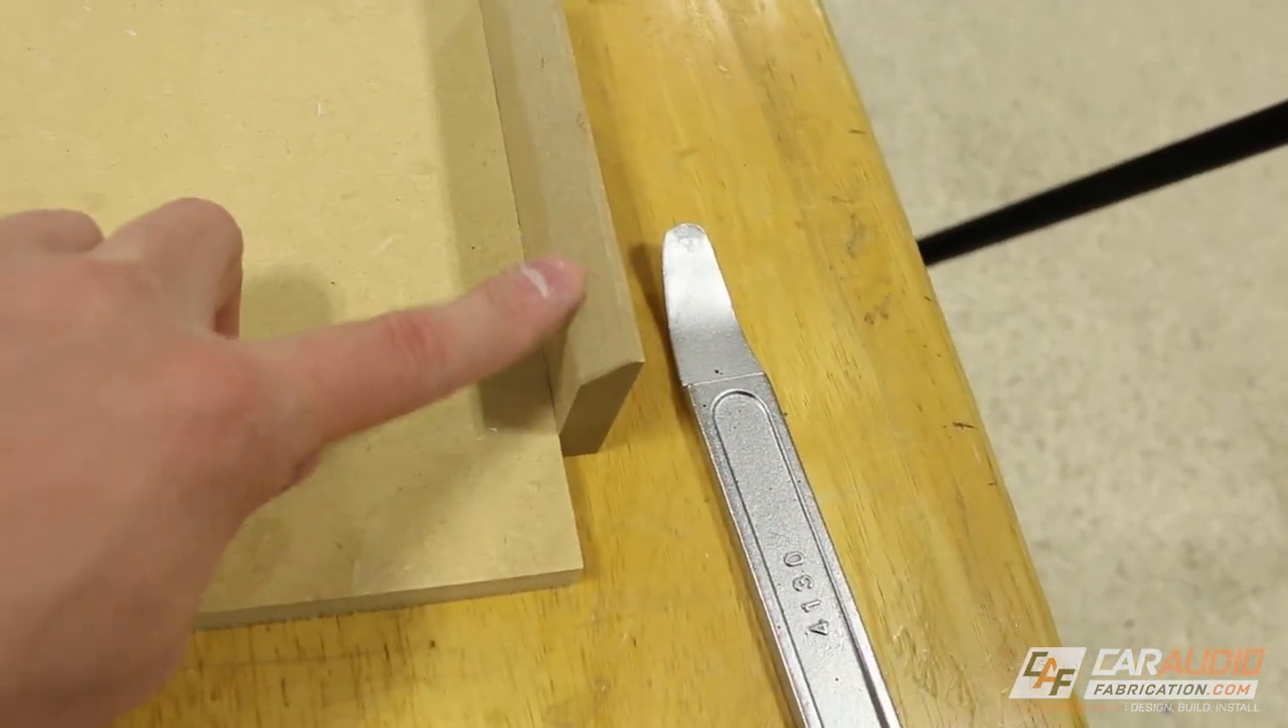So I attached these skinny pieces from my scrap wood pile and you can see I added a little chamfer on the edge there.